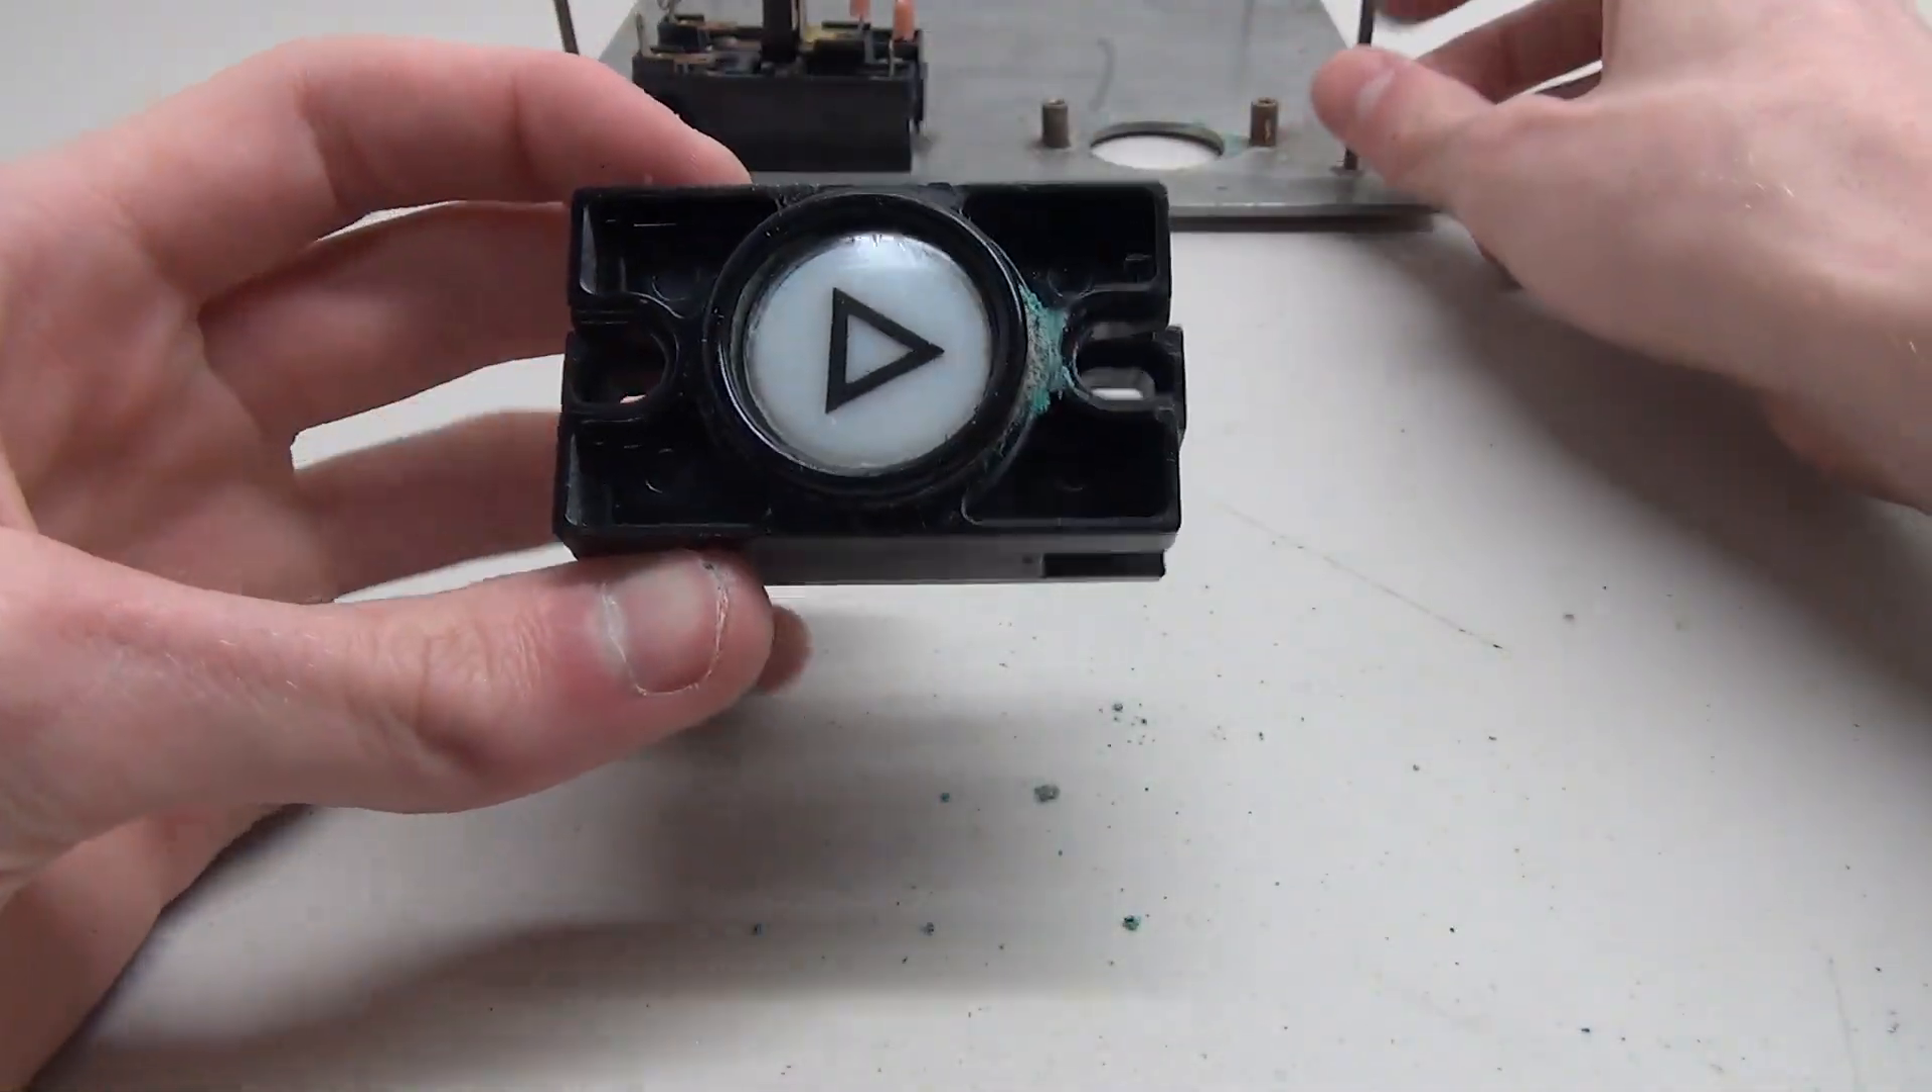You see the button is now put back together.